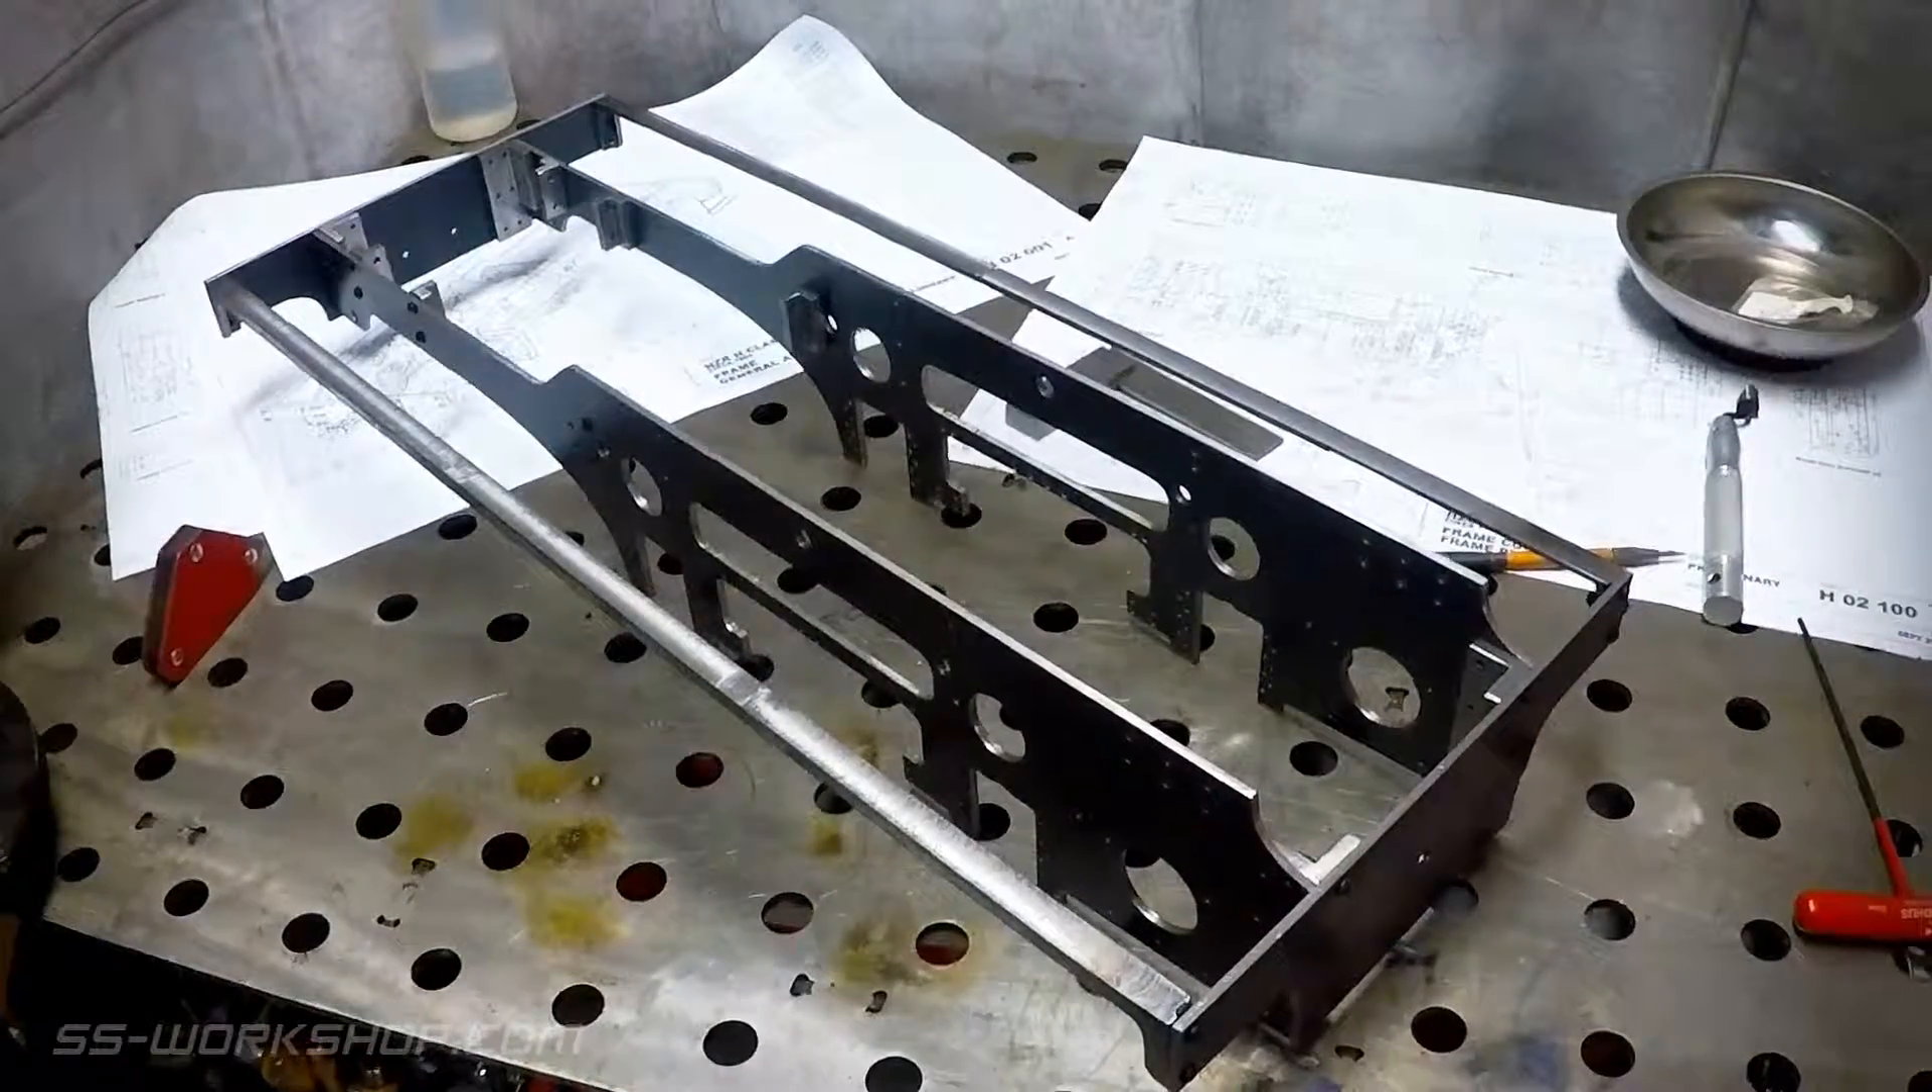And there we have it. The frame with the side rails attached.